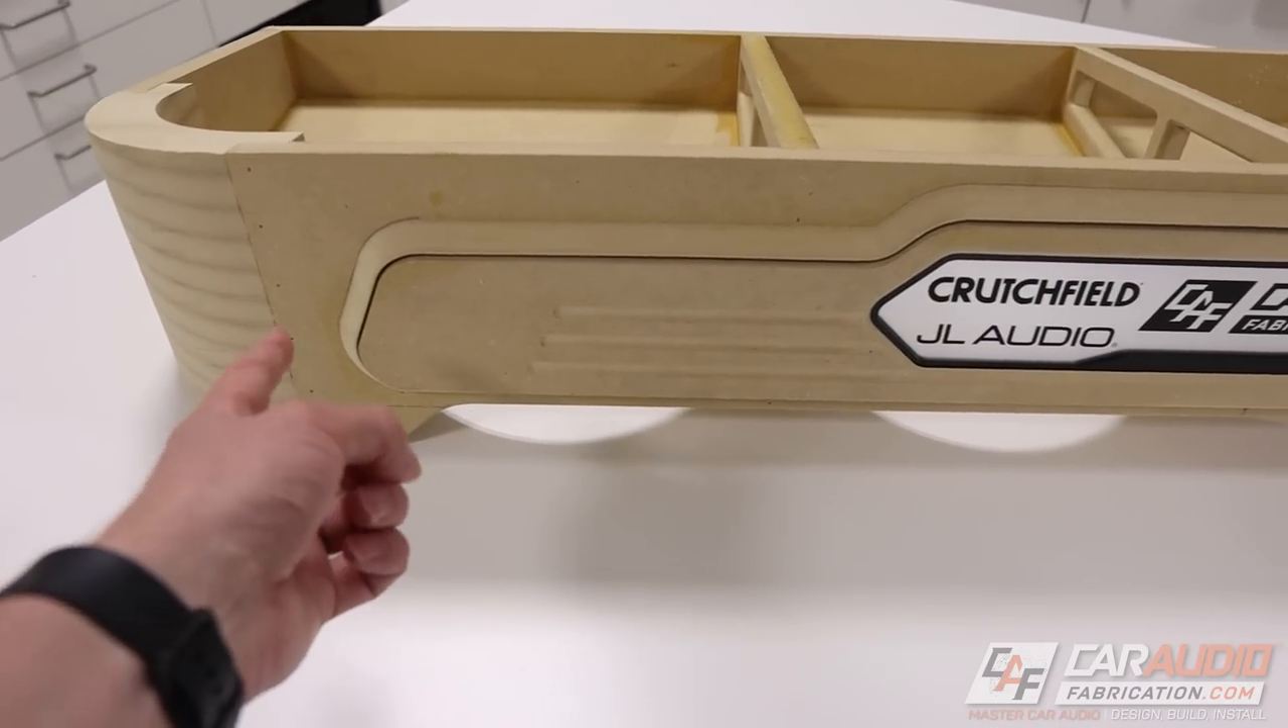So here we have it guys the finished router details and beauty panels added to this enclosure.